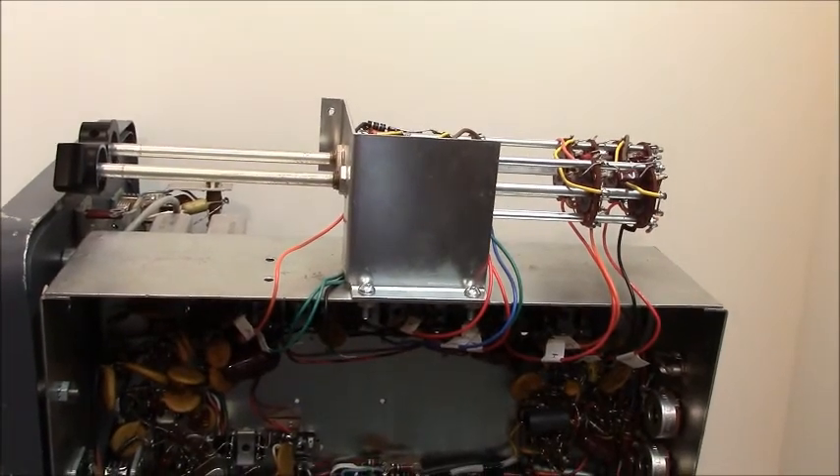All right well I've got the switch bank mounted back as you can see.